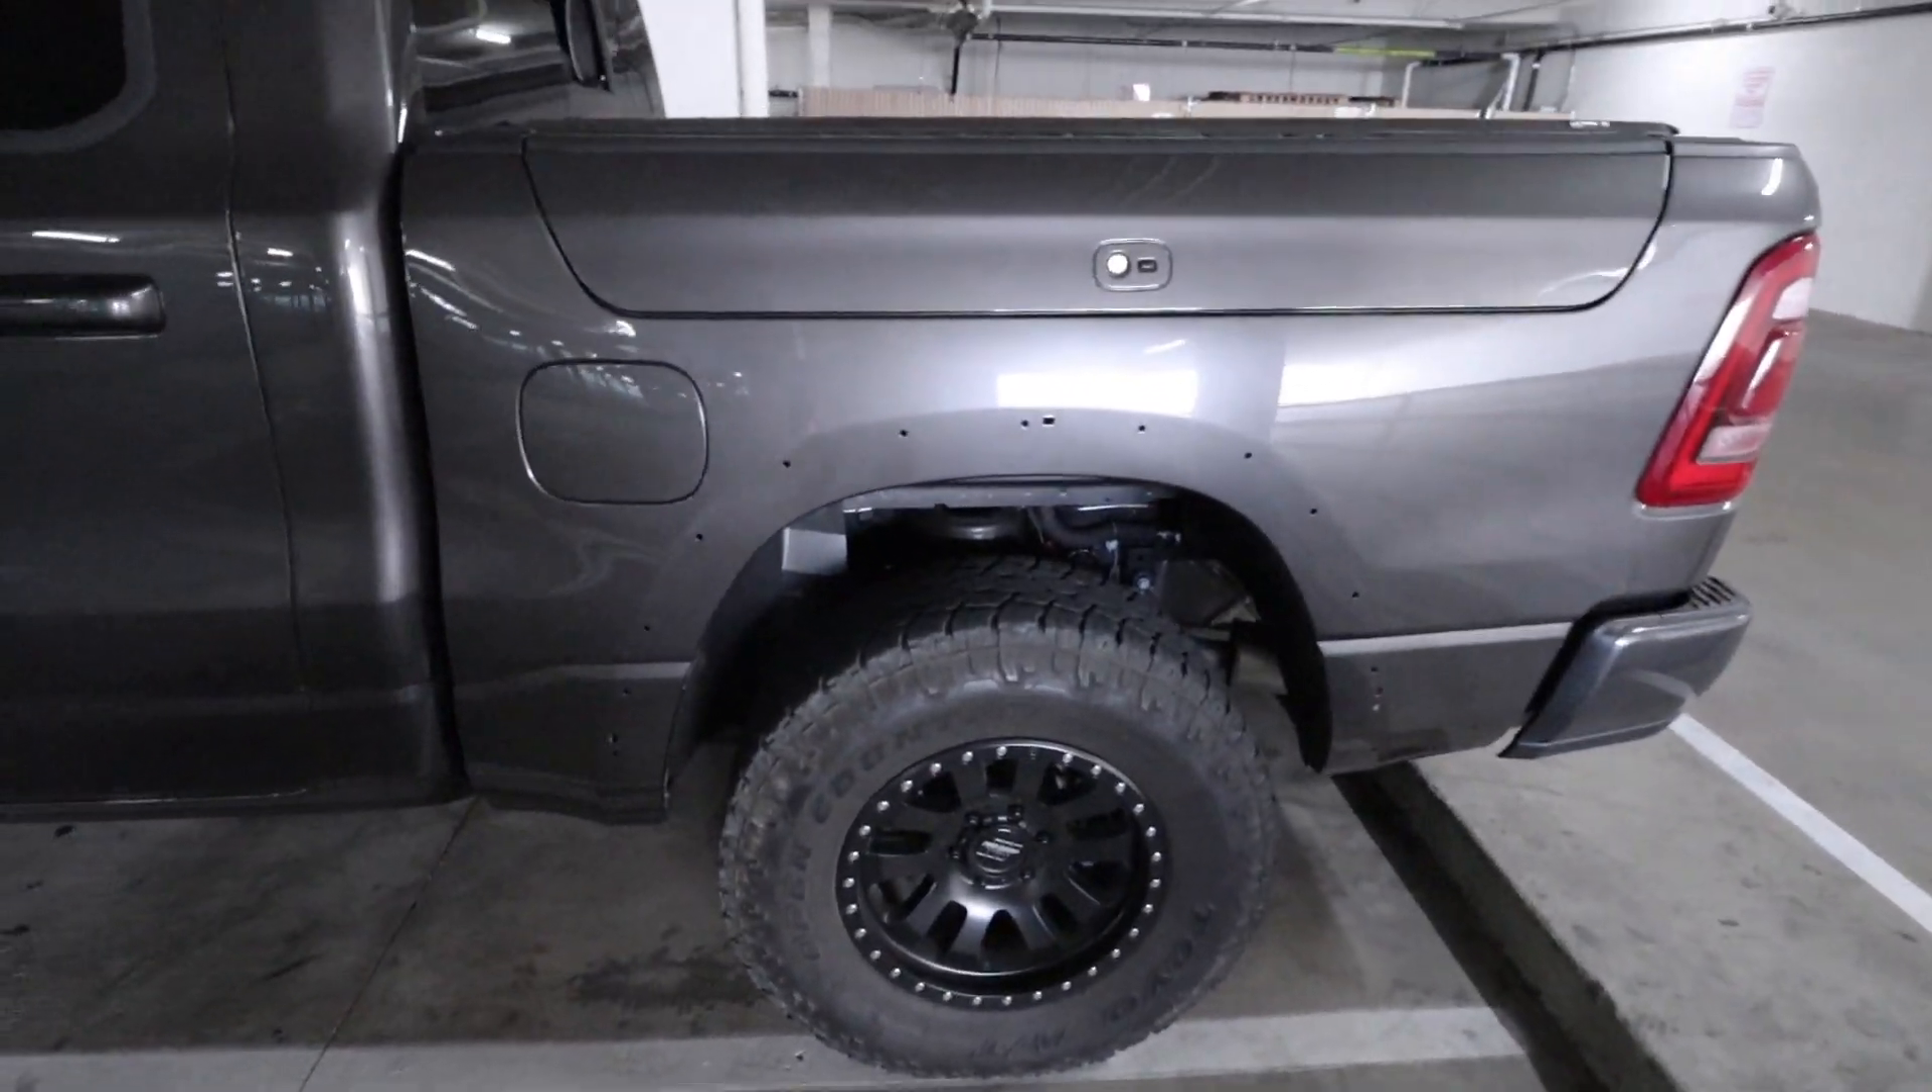We have everything taken off the truck that needs to be taken off well except the taillights.